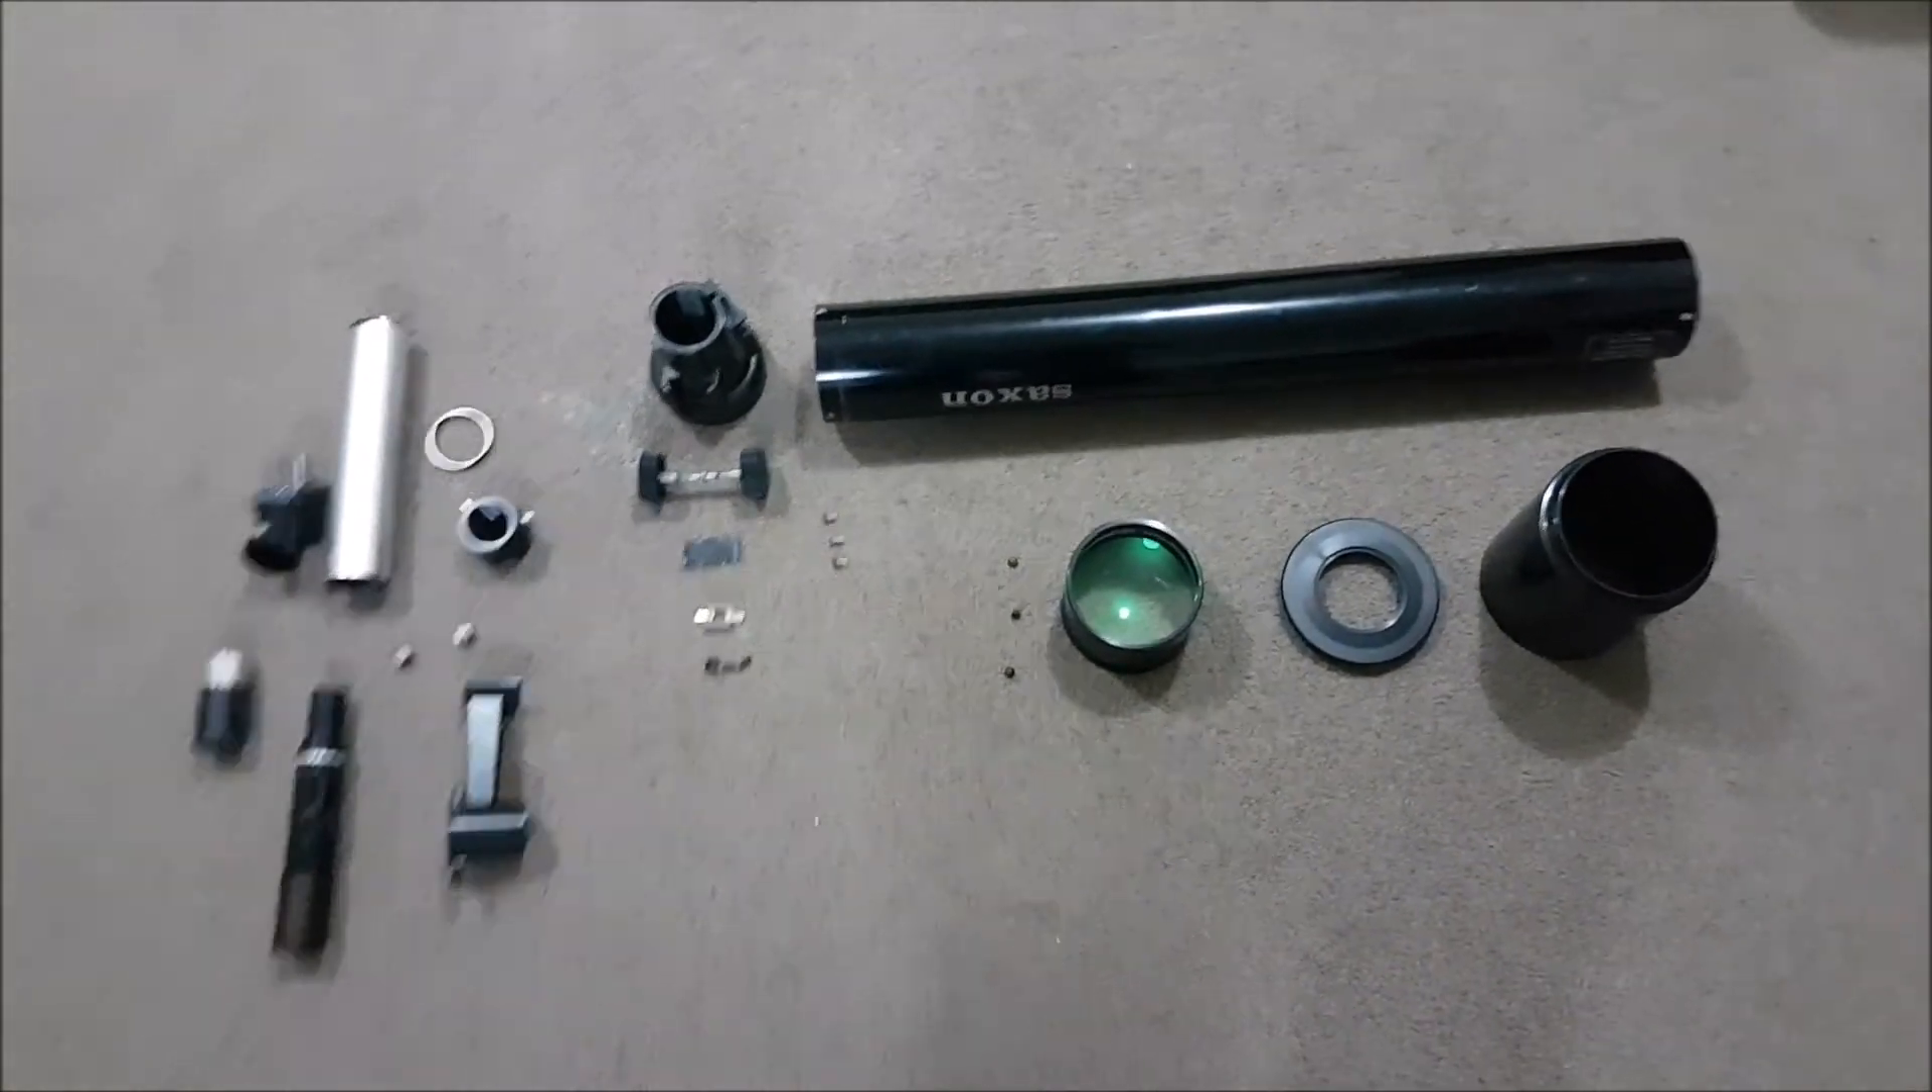Alright, so here's the entire optical tube assembly disassembled.